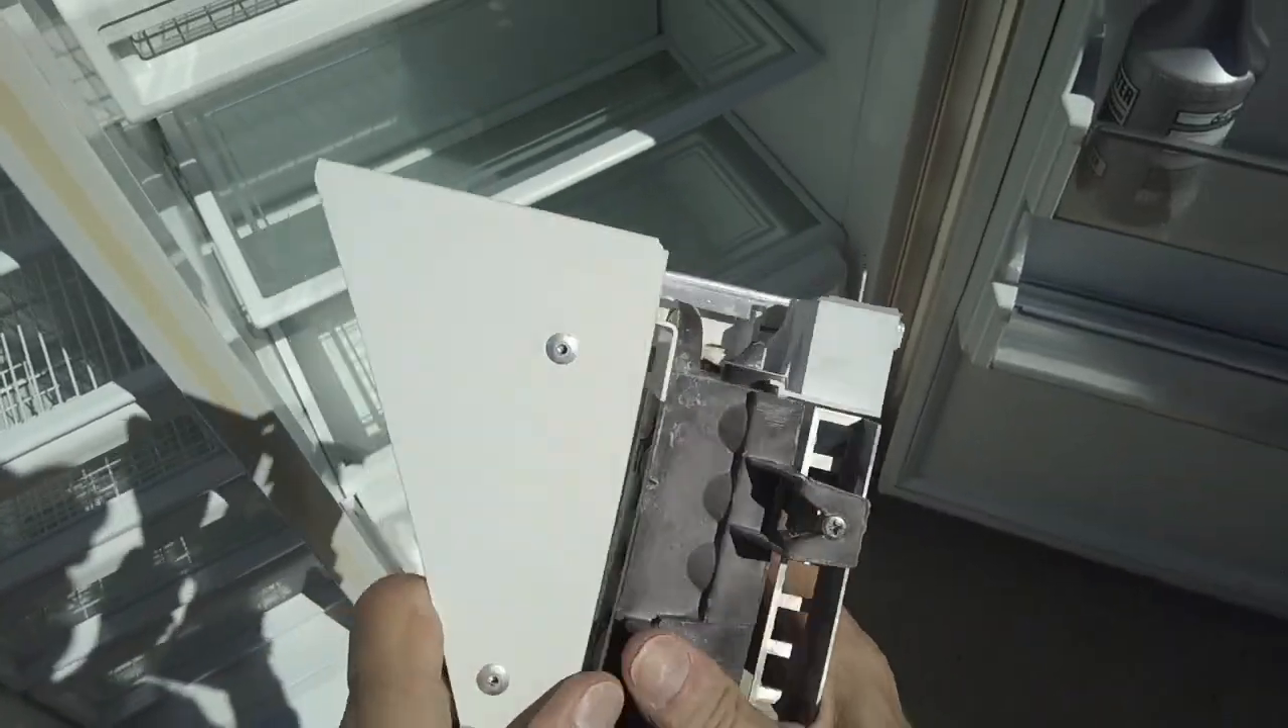Okay here you see you have the ice maker out and it's attached to this bracket.